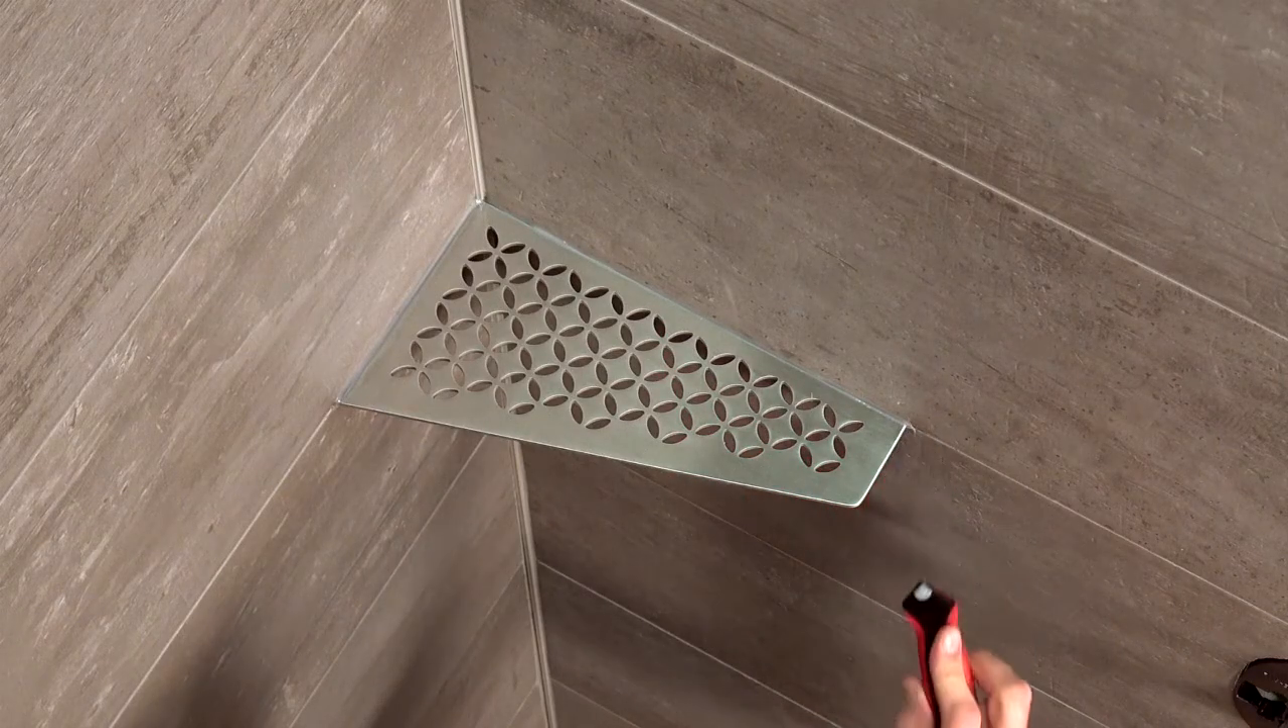L'installation de l'étagère Schluter Shelf E est maintenant terminée.